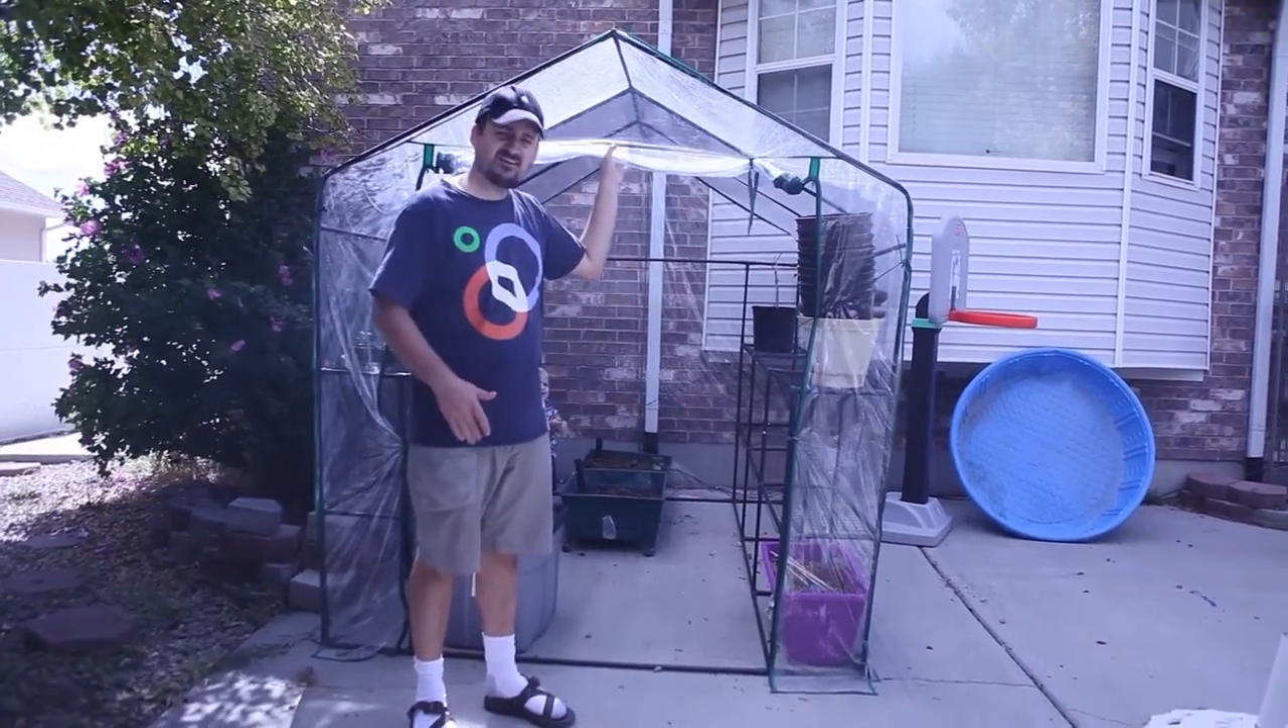We've got the greenhouse all put together, assembled. I put the plastic on.